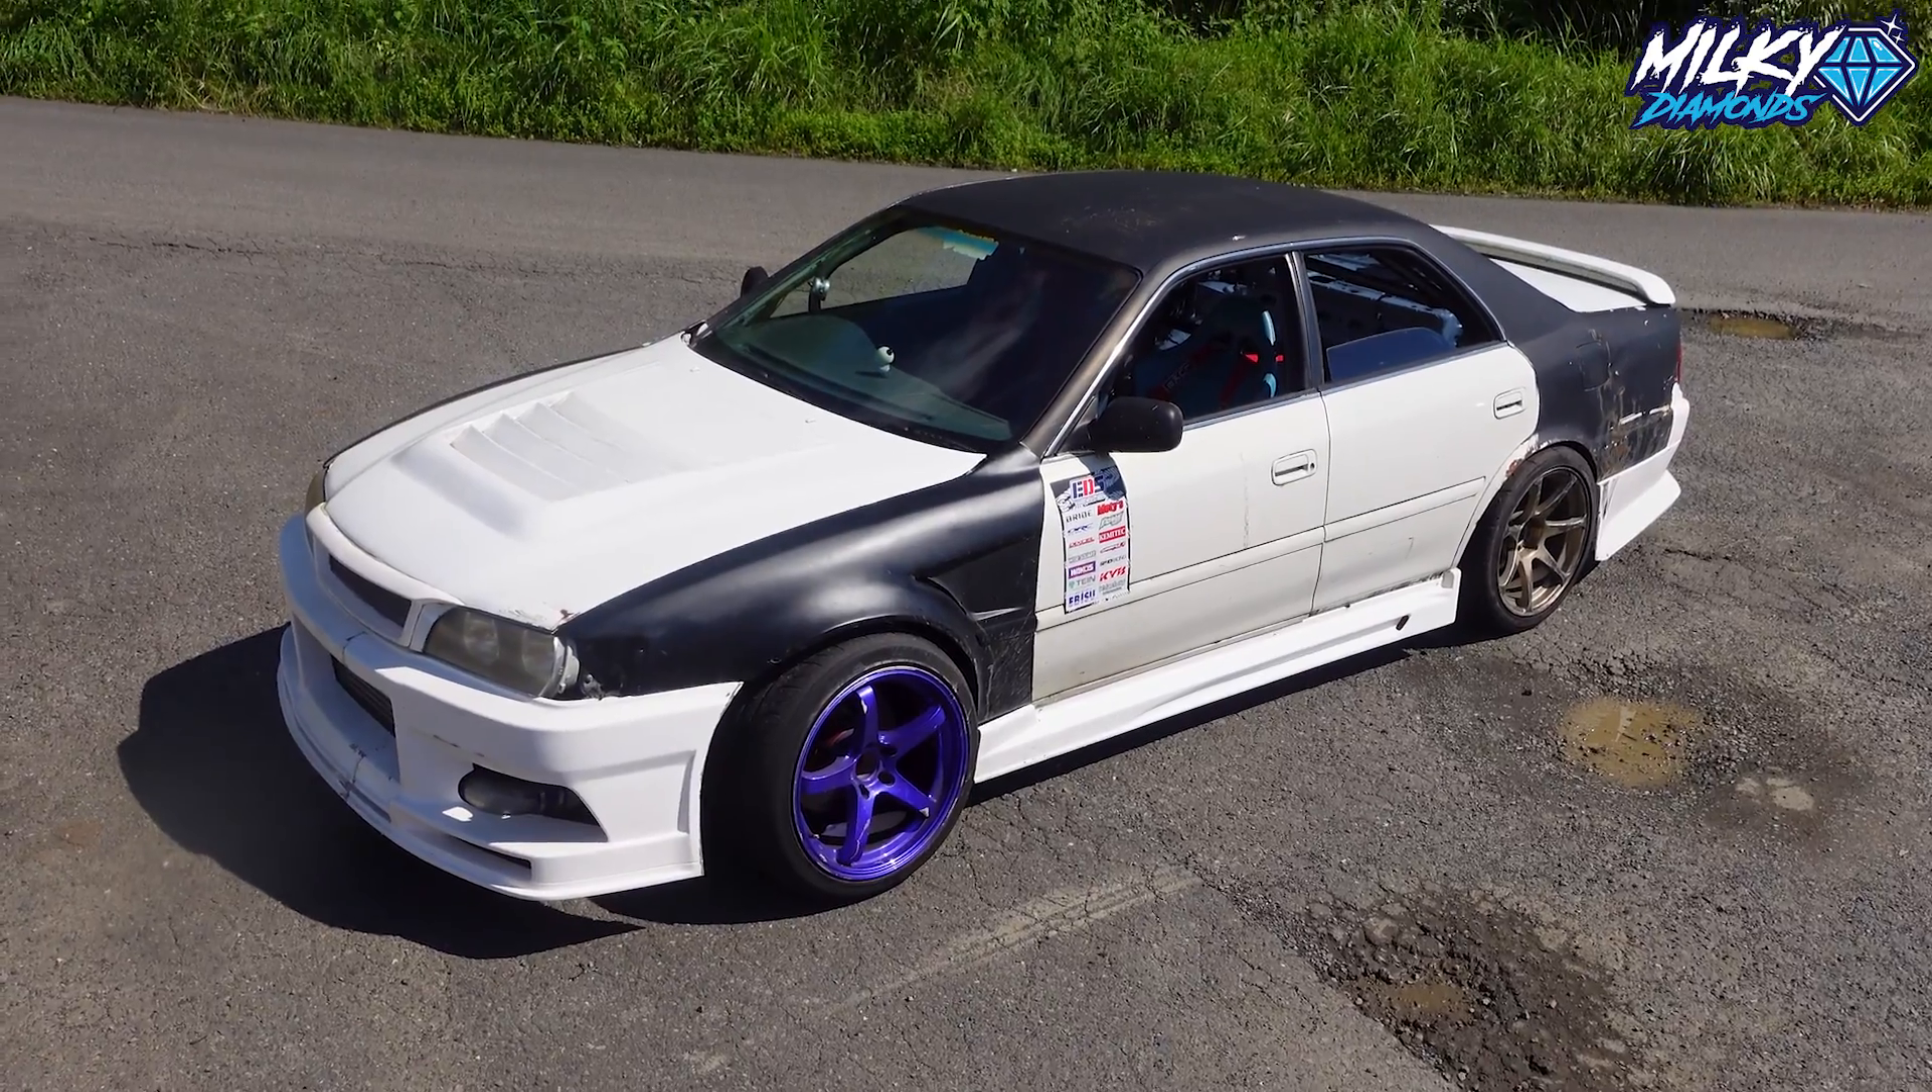Took us a while, but we're all done and ready for EDS because I needed the front bumper and rear bumper to be on the car for EDS because you have to make the car look presentable.